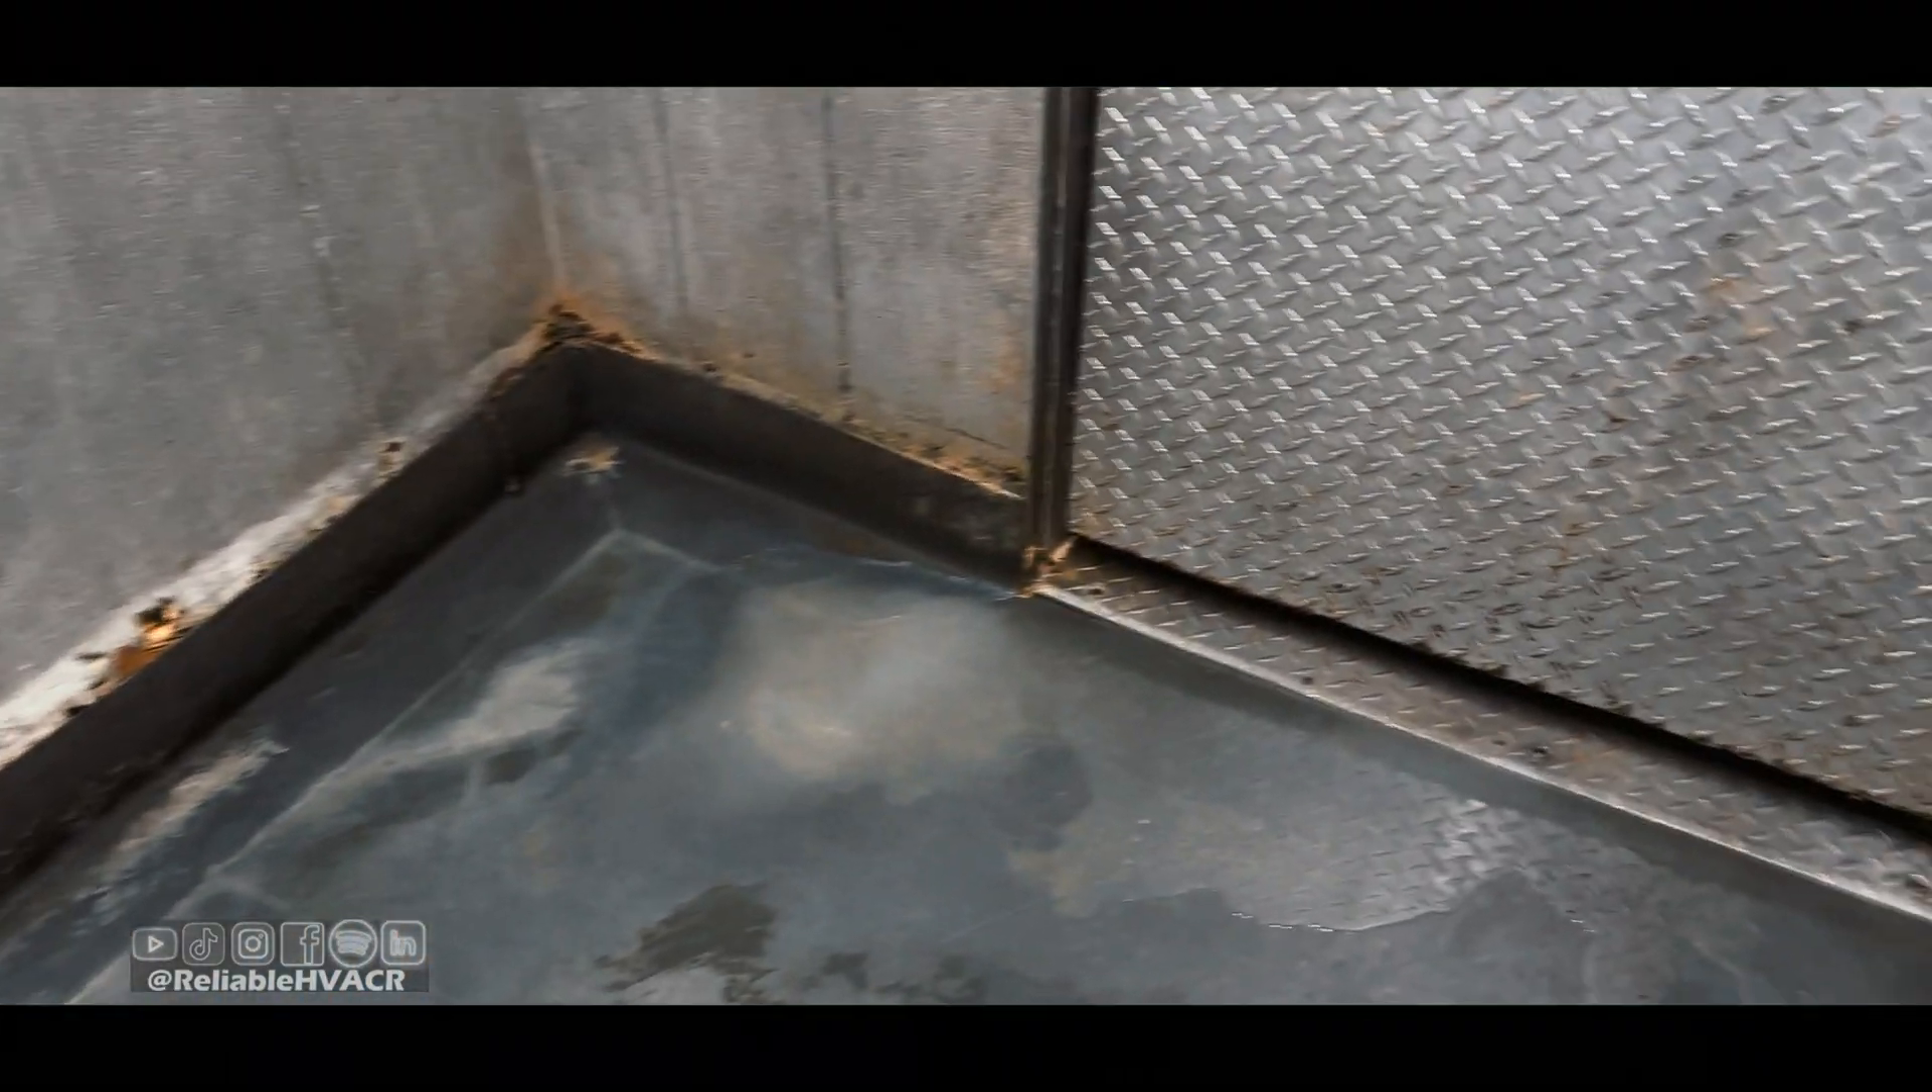I did mention to them during that install about the gap on the door. So if you guys see, there's a gap at the bottom.